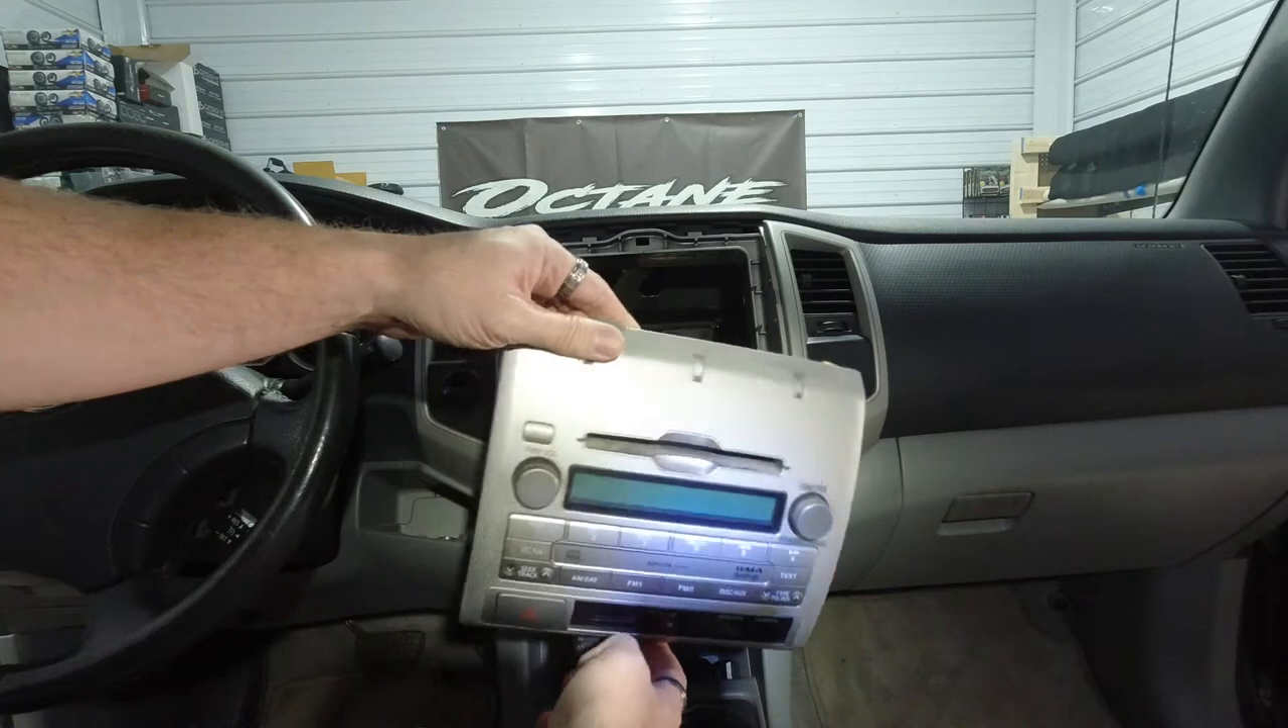So there's the radio pulled out.